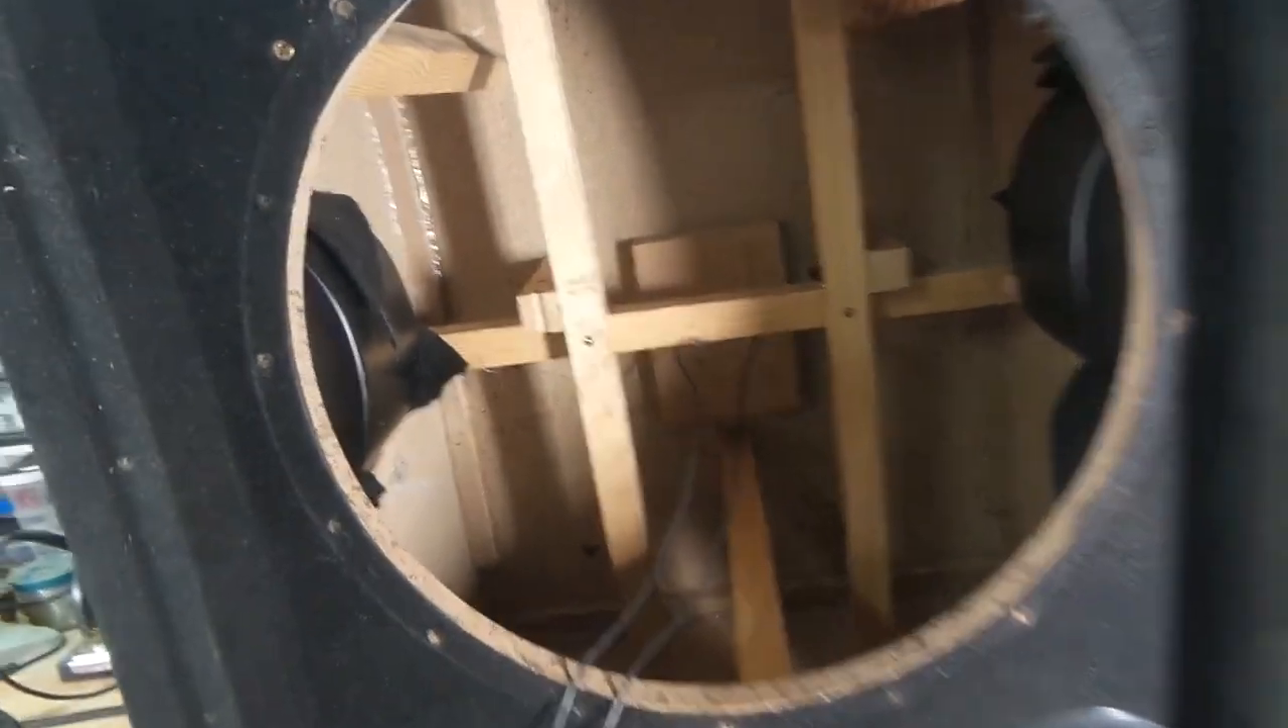So as you can see, I just removed the speaker from the cabinet.